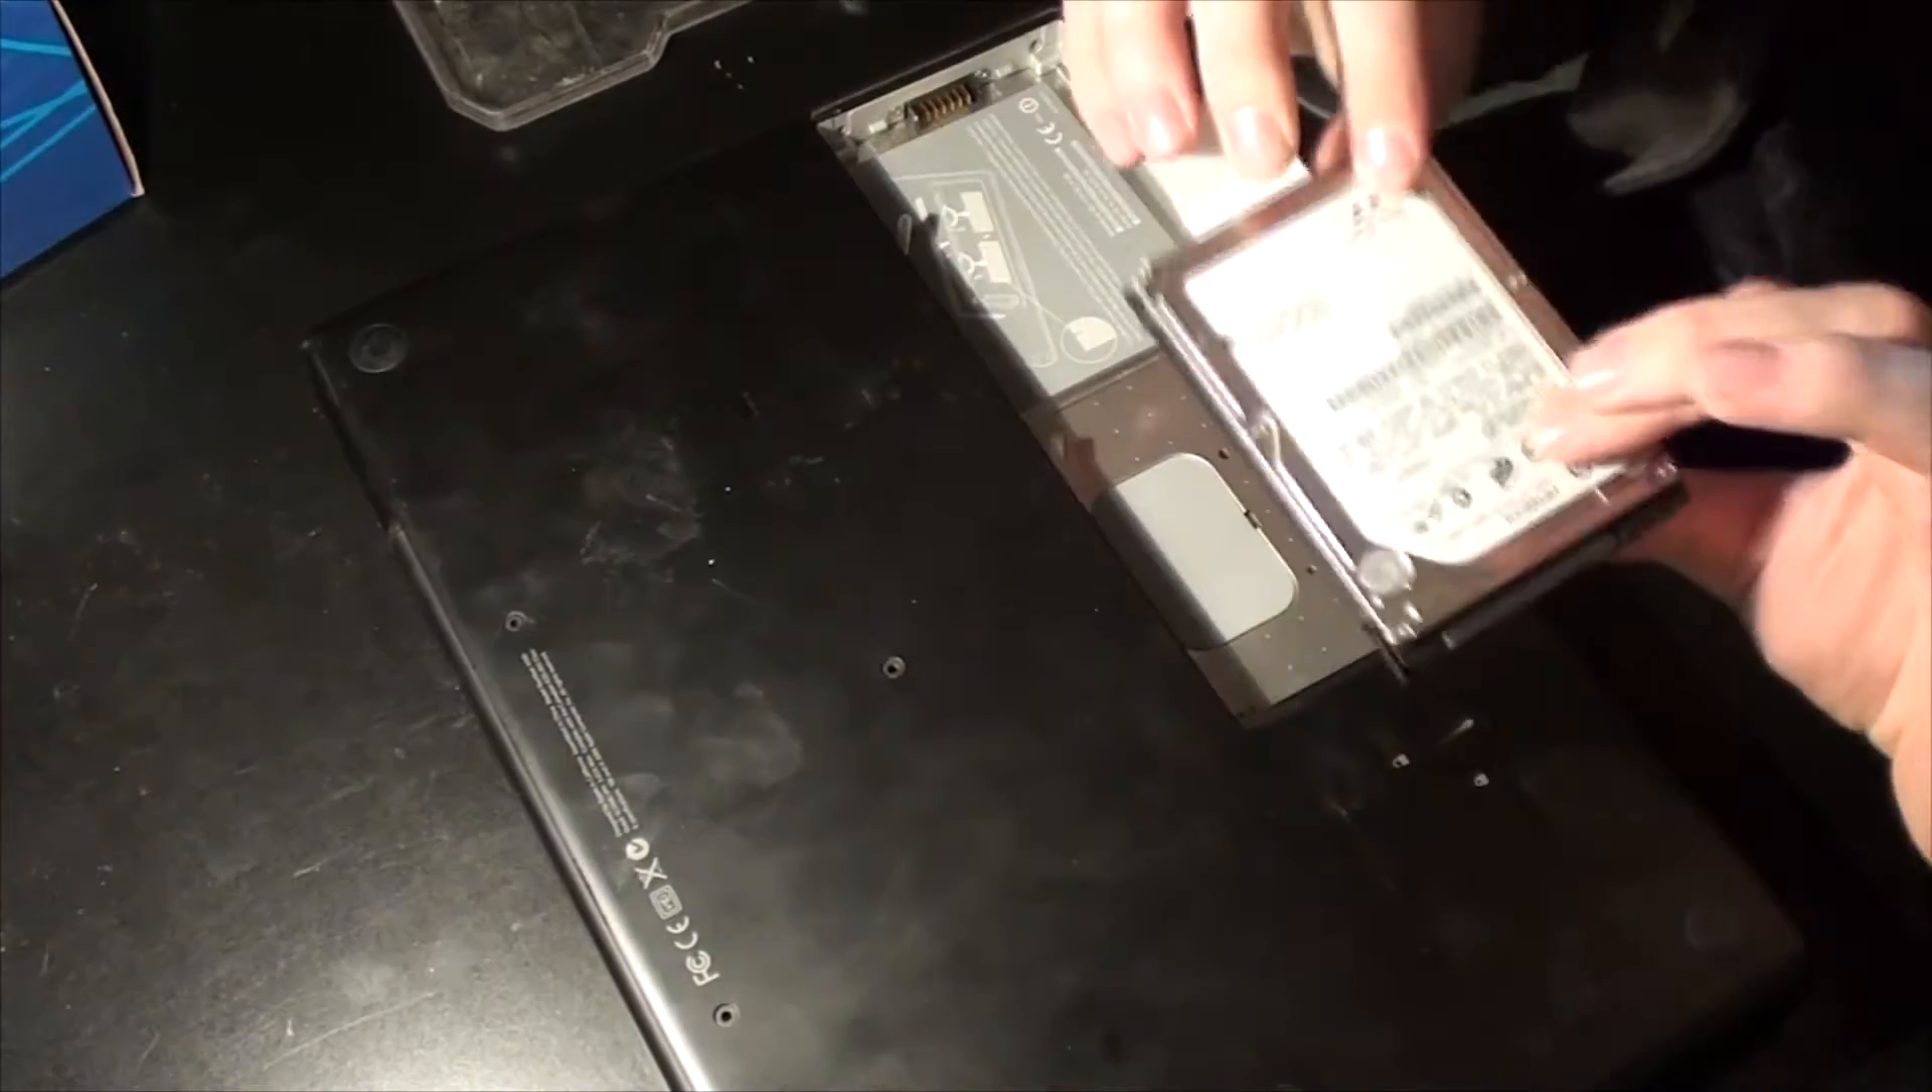So I was just getting ready to take, so this is the hard drive. Pulled the hard drive out.